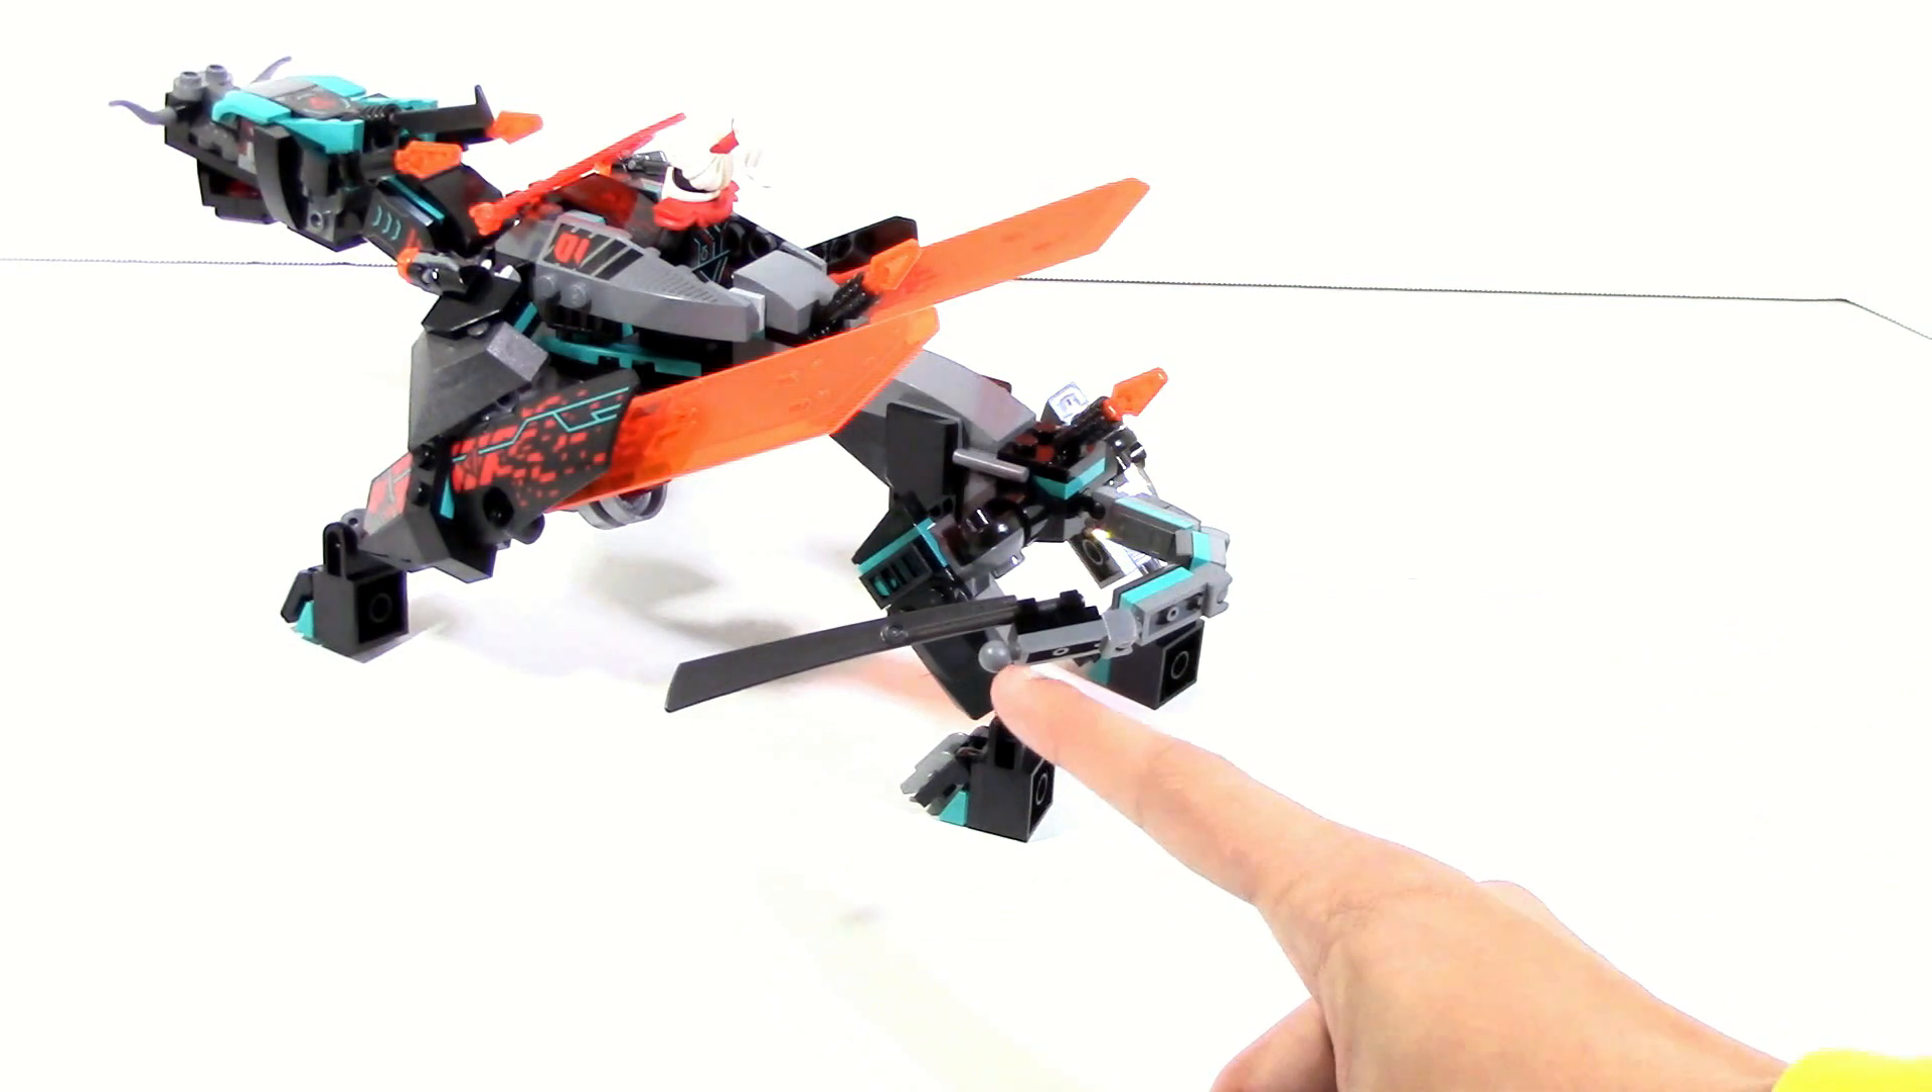And also, one minor thing here is that this ball joint is kind of sticking out on the end of the tail.